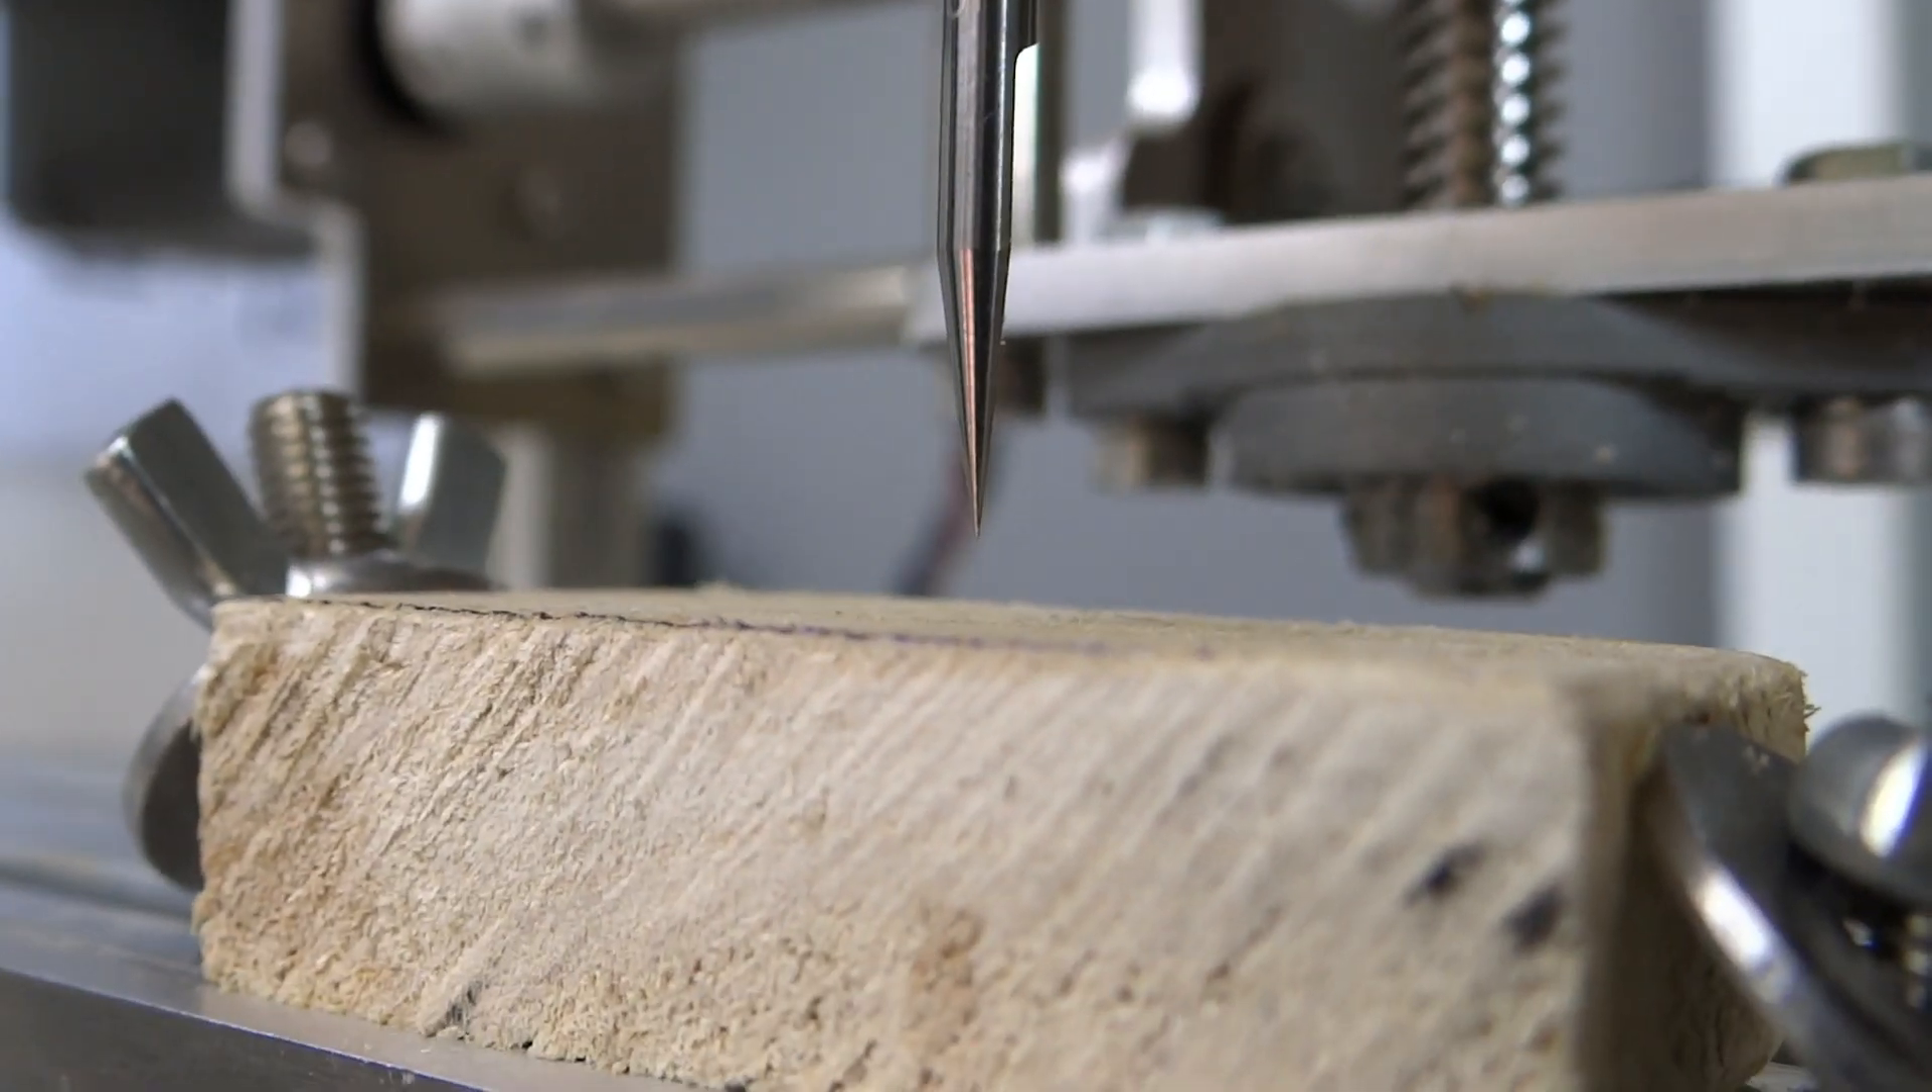As you can see we still have small space between the bit and the material so we can now using the arrow set it to perfectly zero.